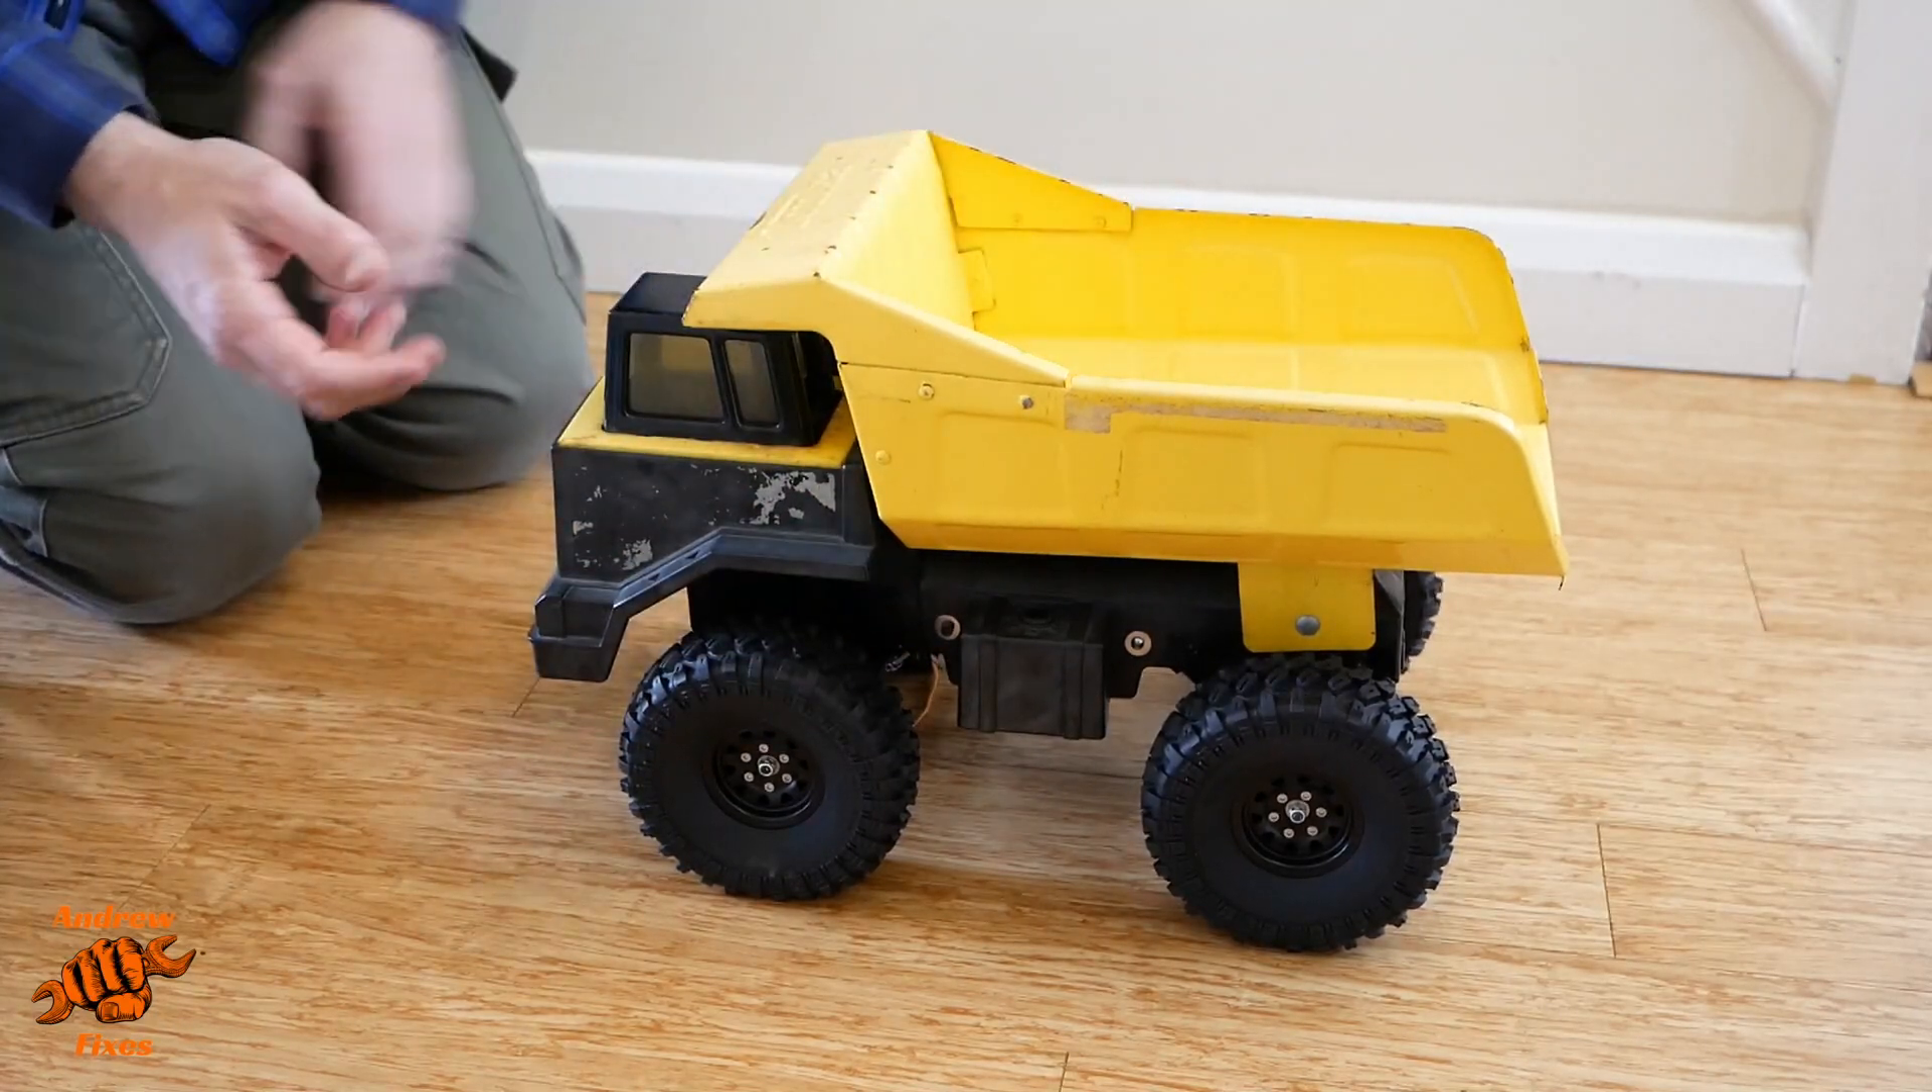Right the conversion has started as you can hopefully tell with the new wheels.